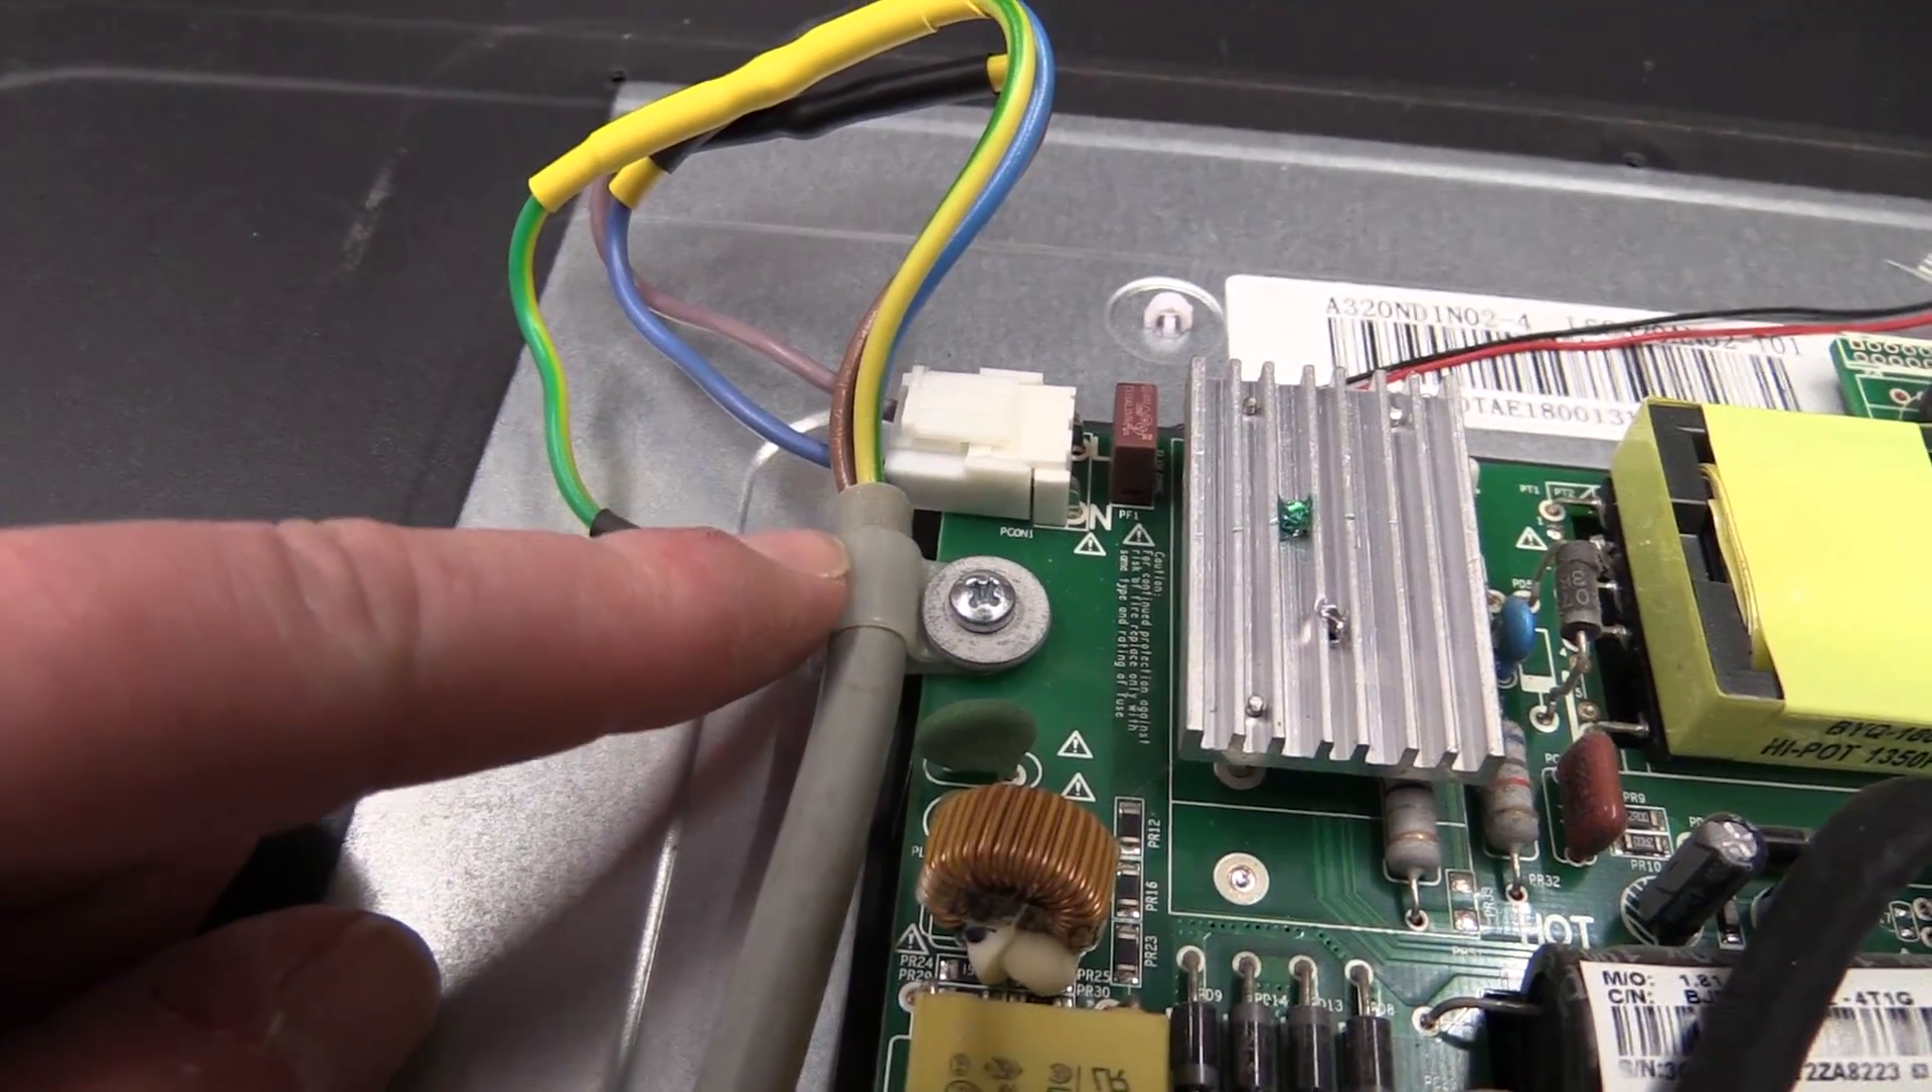I was able to use one of the mounting points of the circuit board for this strain relief.